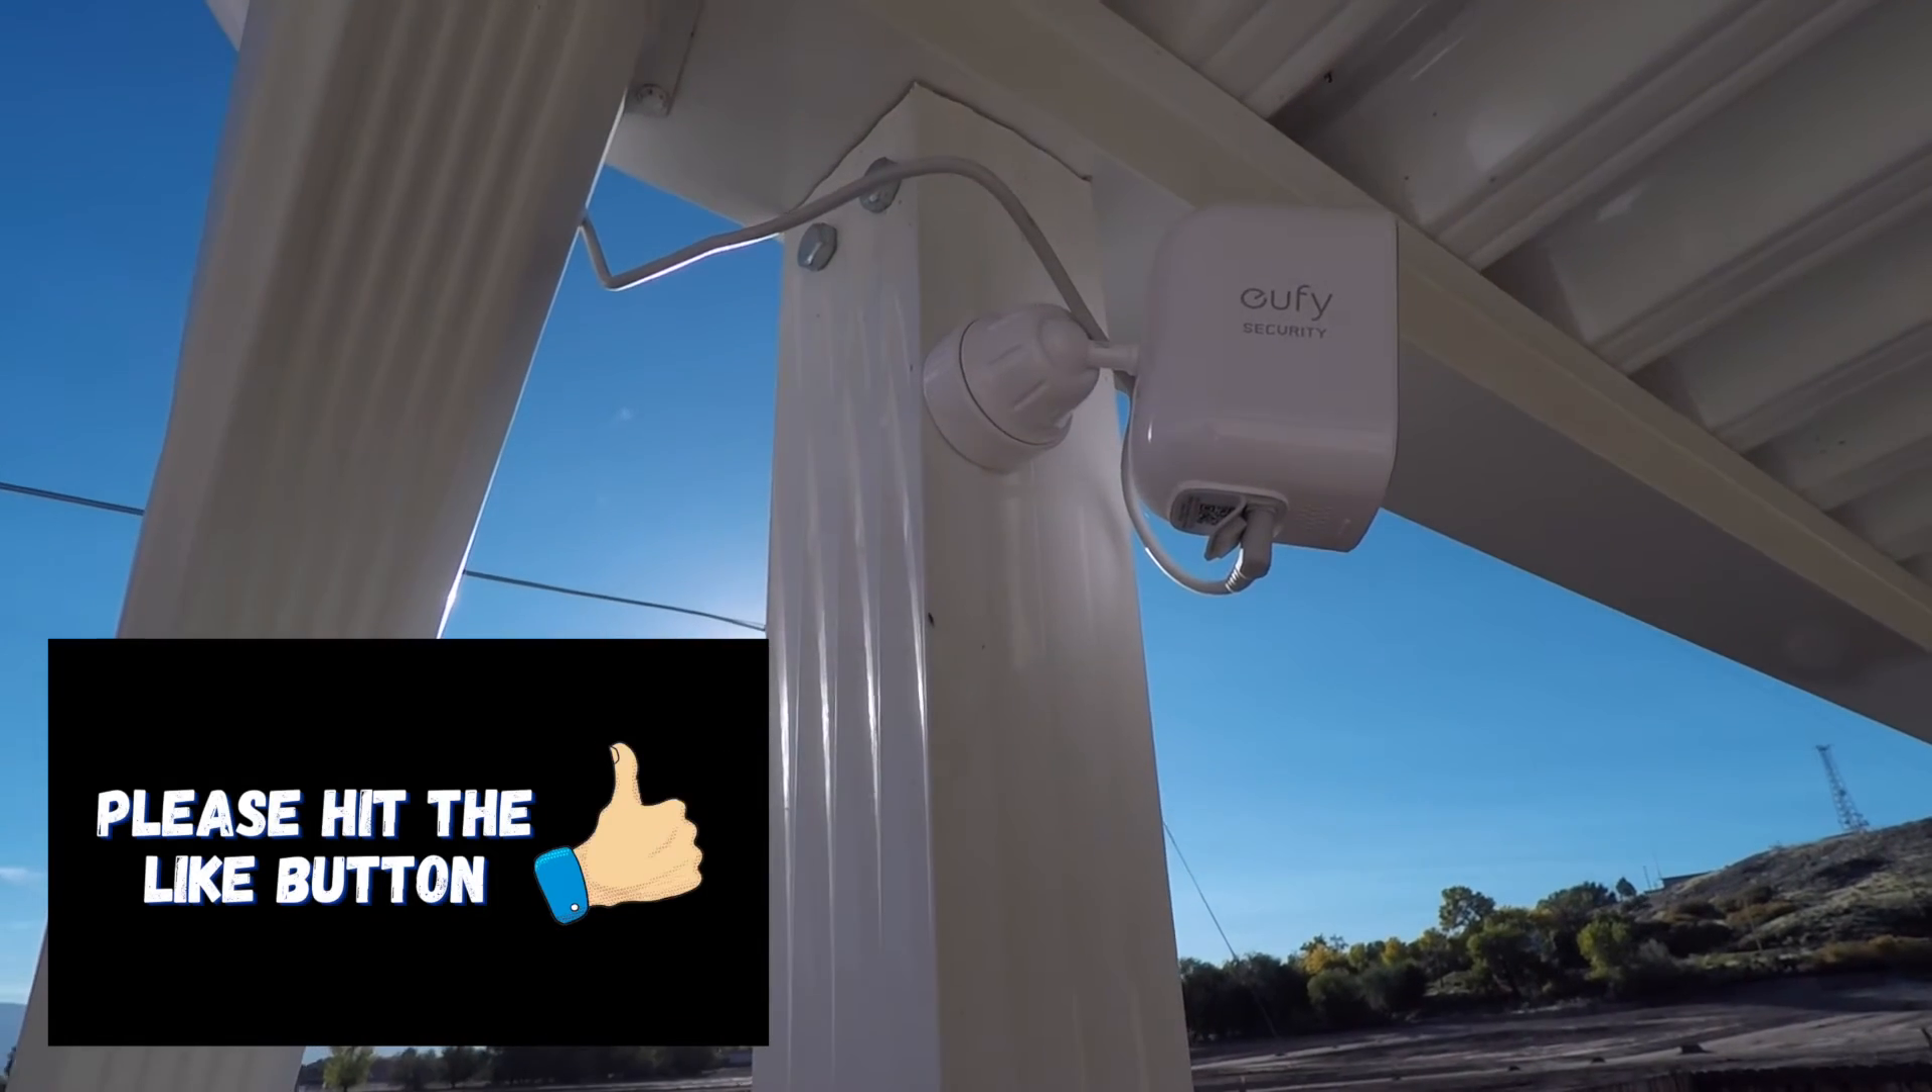So as you can see I've just got the mount there screwed to the aluminum post with some sheet metal screws.